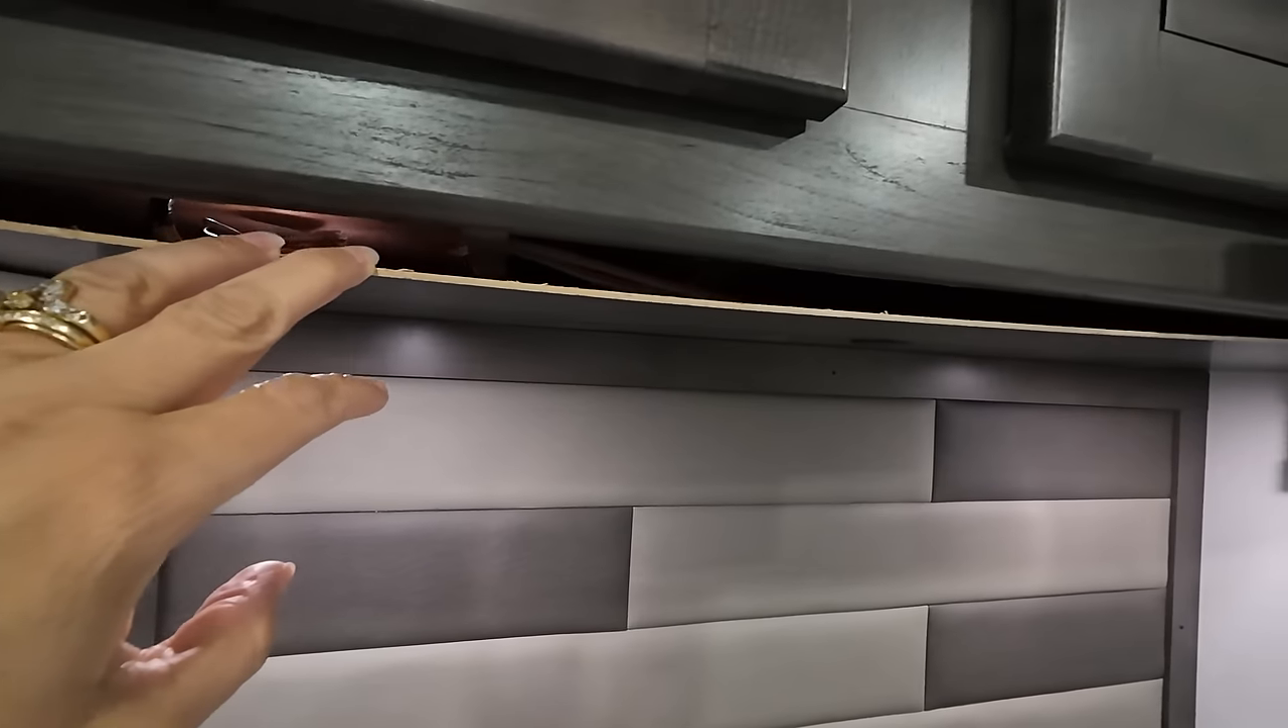John, thin paneling that they use over the bedroom bed is buckling and coming down from the ceiling. It's not flush.